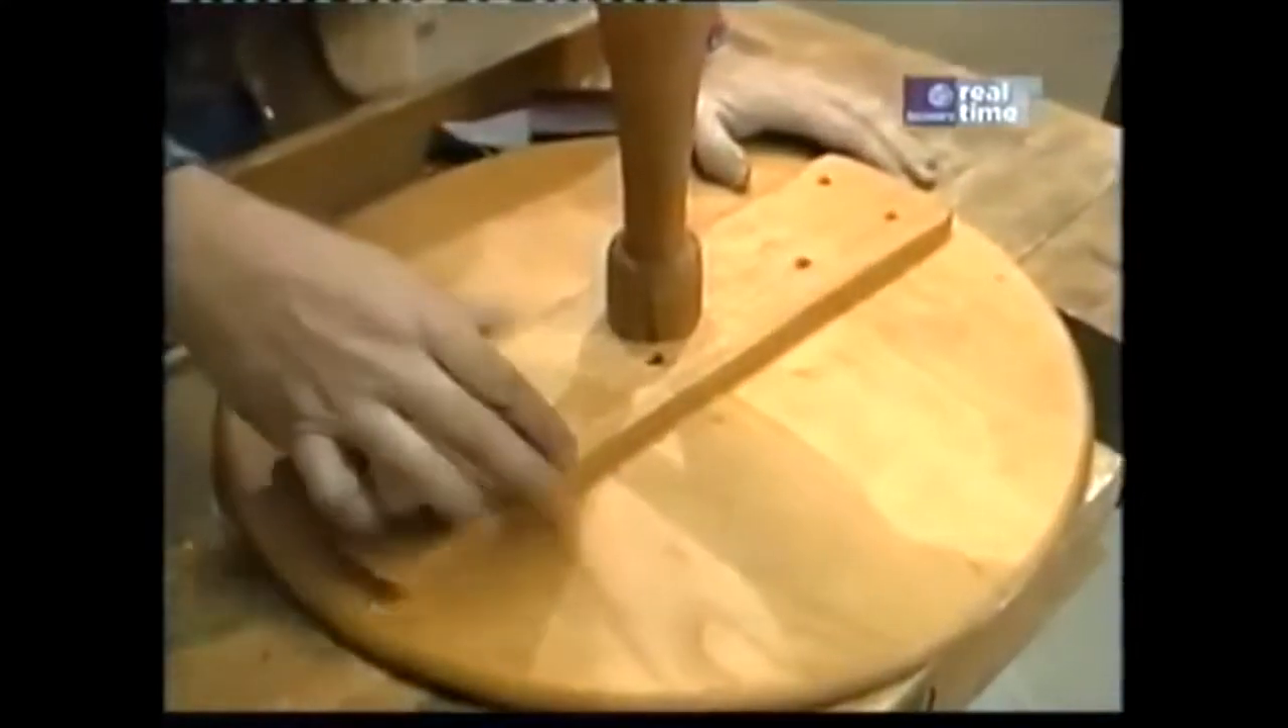You see there's a cleat that holds the top it sits on the center column and it's screwed to the top.